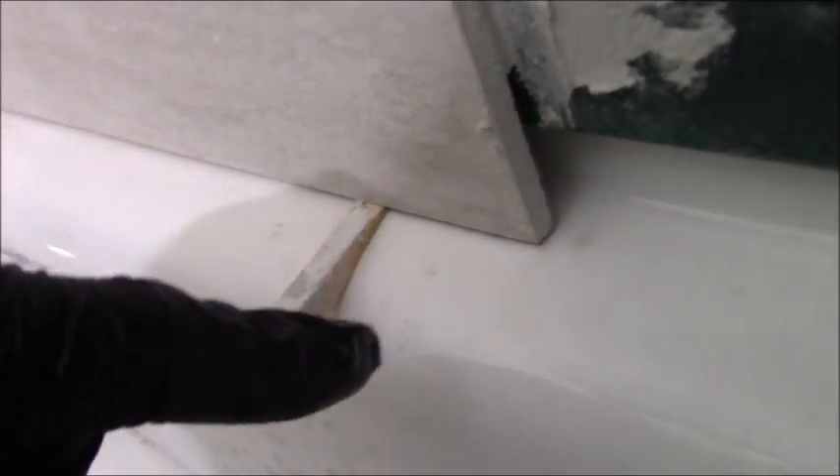So the tile actually sets on the tub with a little bit of shim there because eventually there'll be a bead of caulking along there.